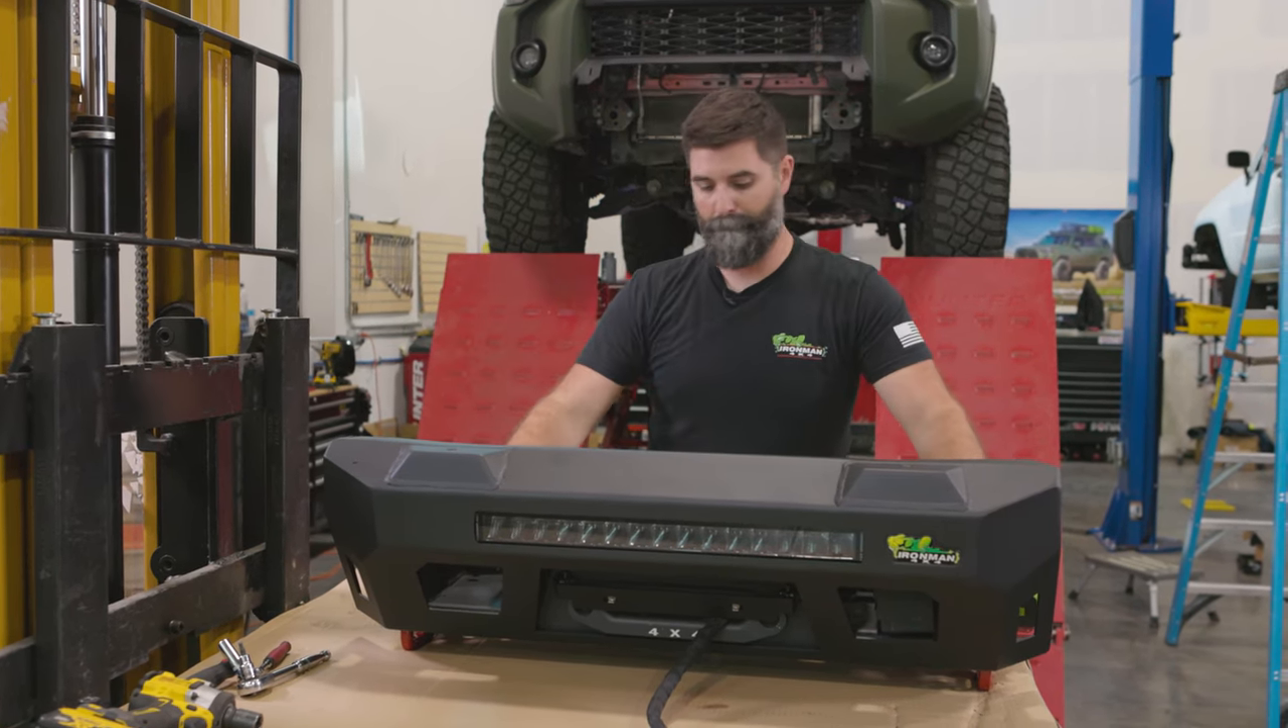All right, the bumper's pretty much assembled.